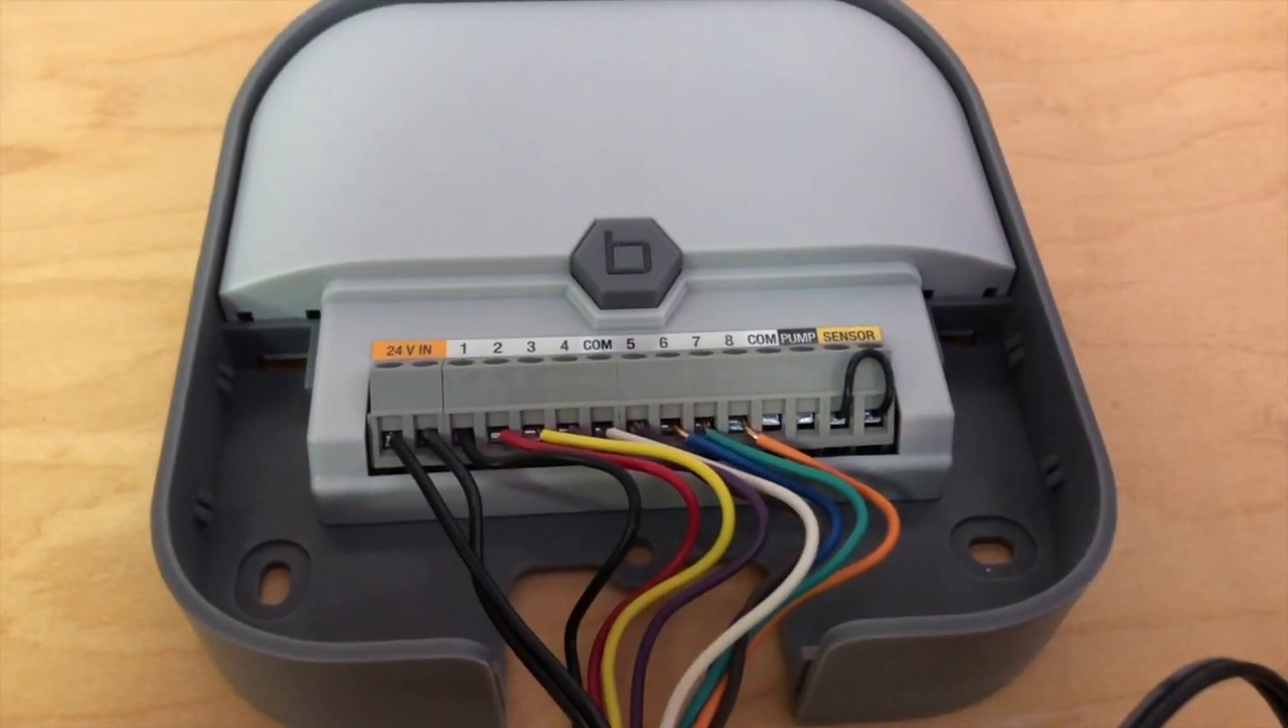Our leads are now connected.